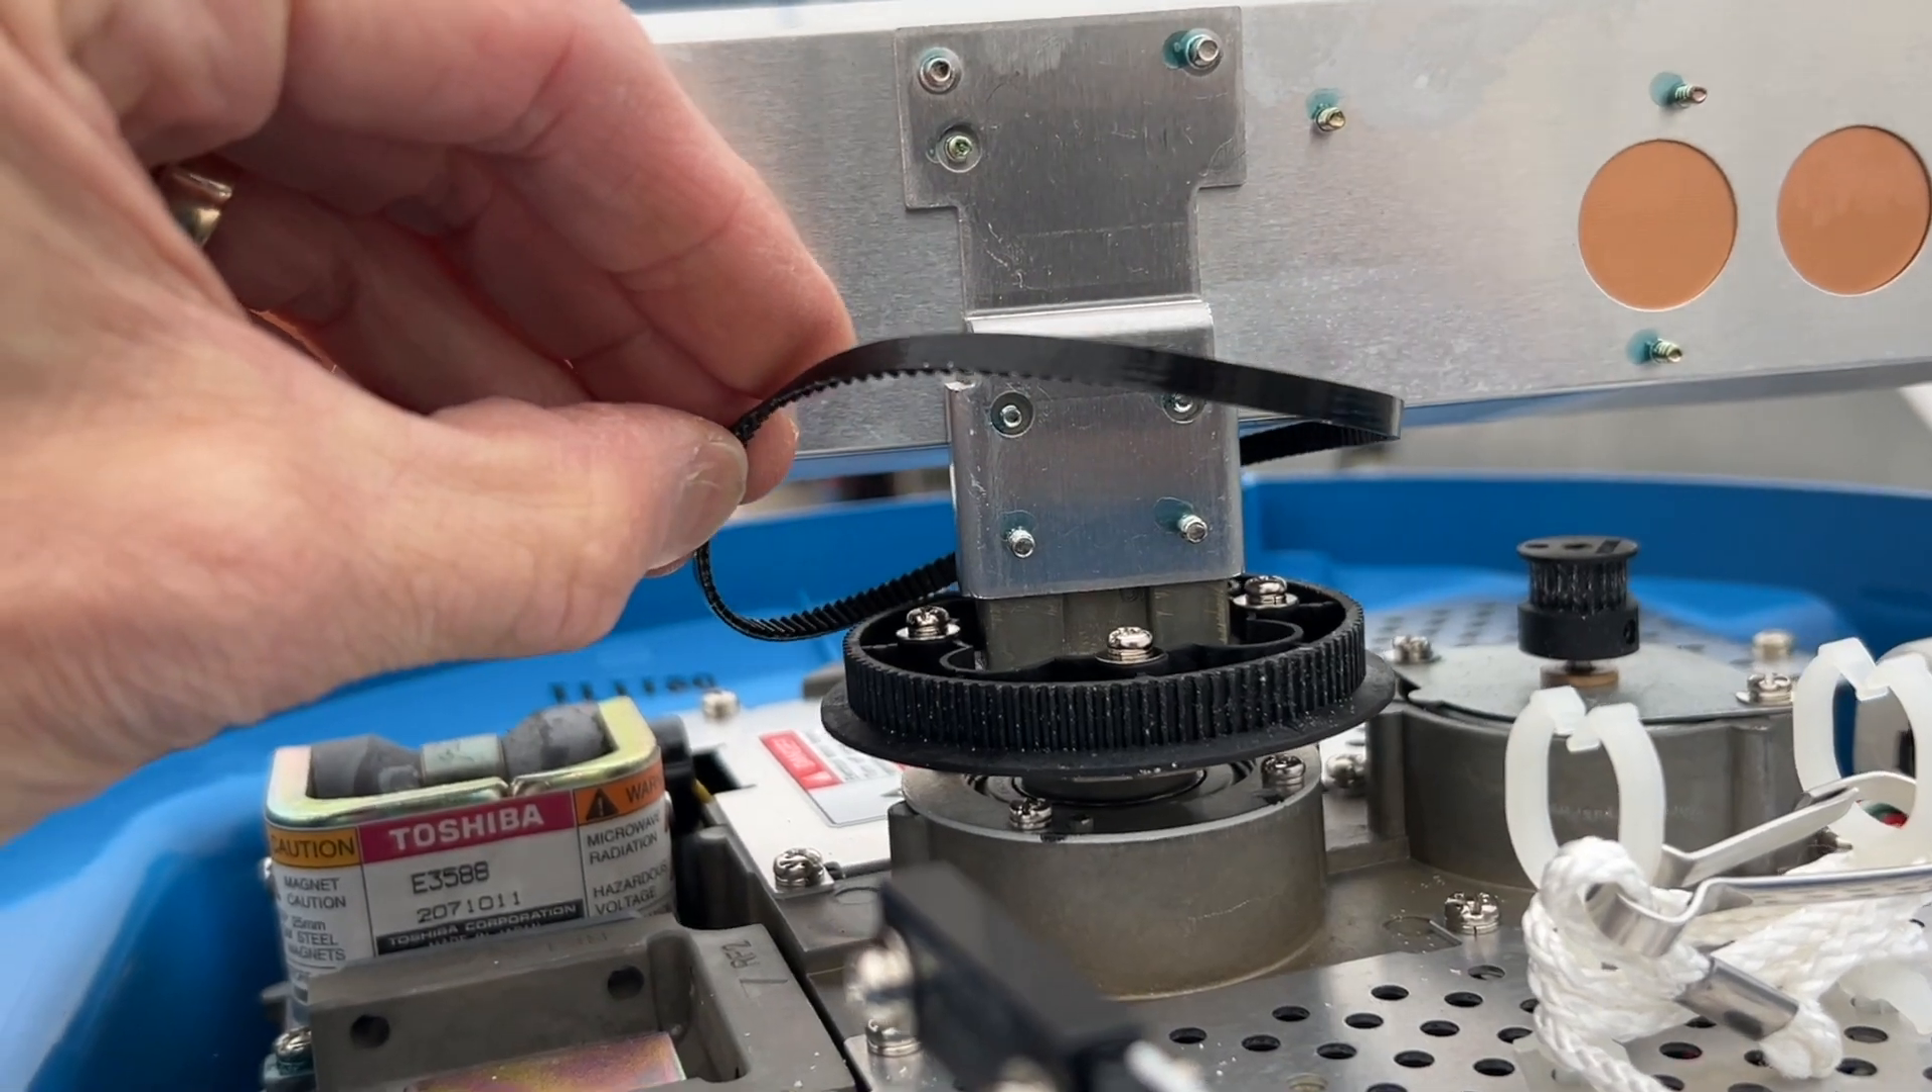All right well there's an obvious problem the belt is off.